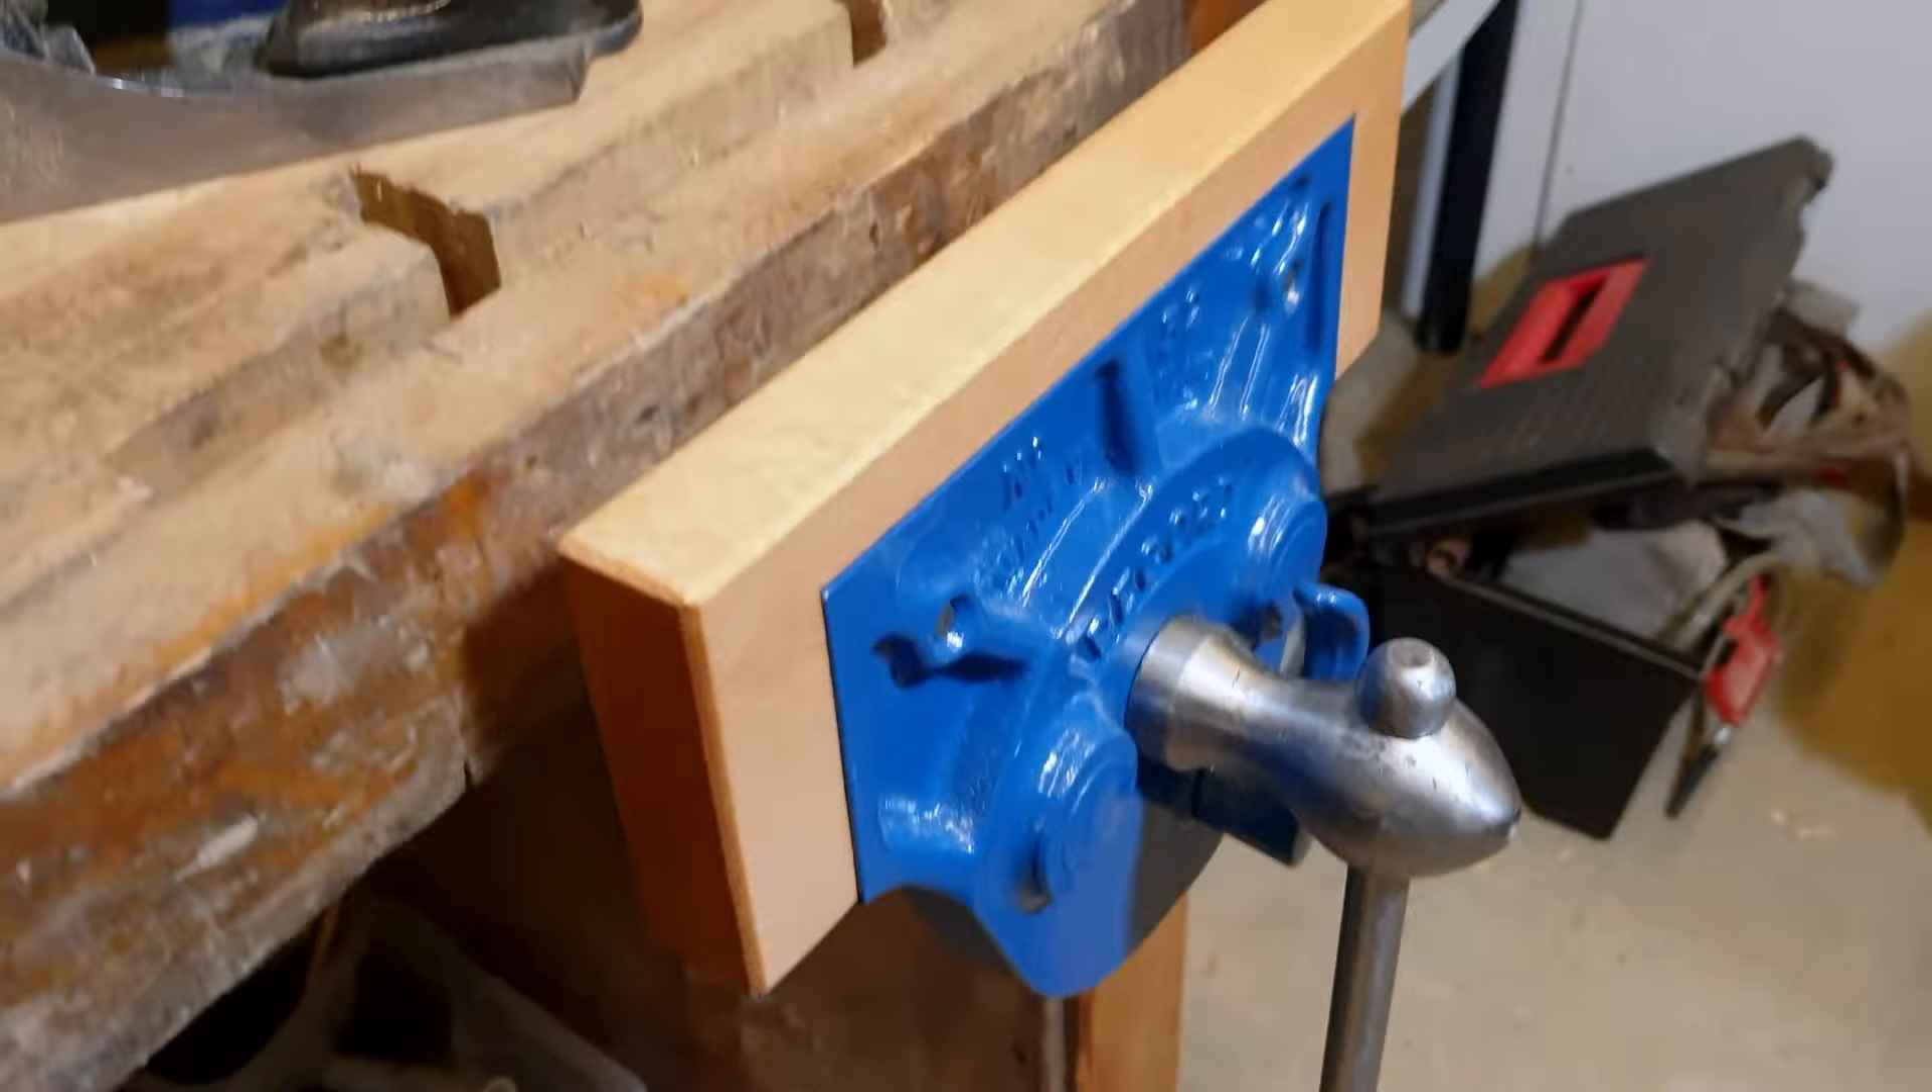There we have it, vice number two with this nice shiny new jaw fitted, all ready for some work.